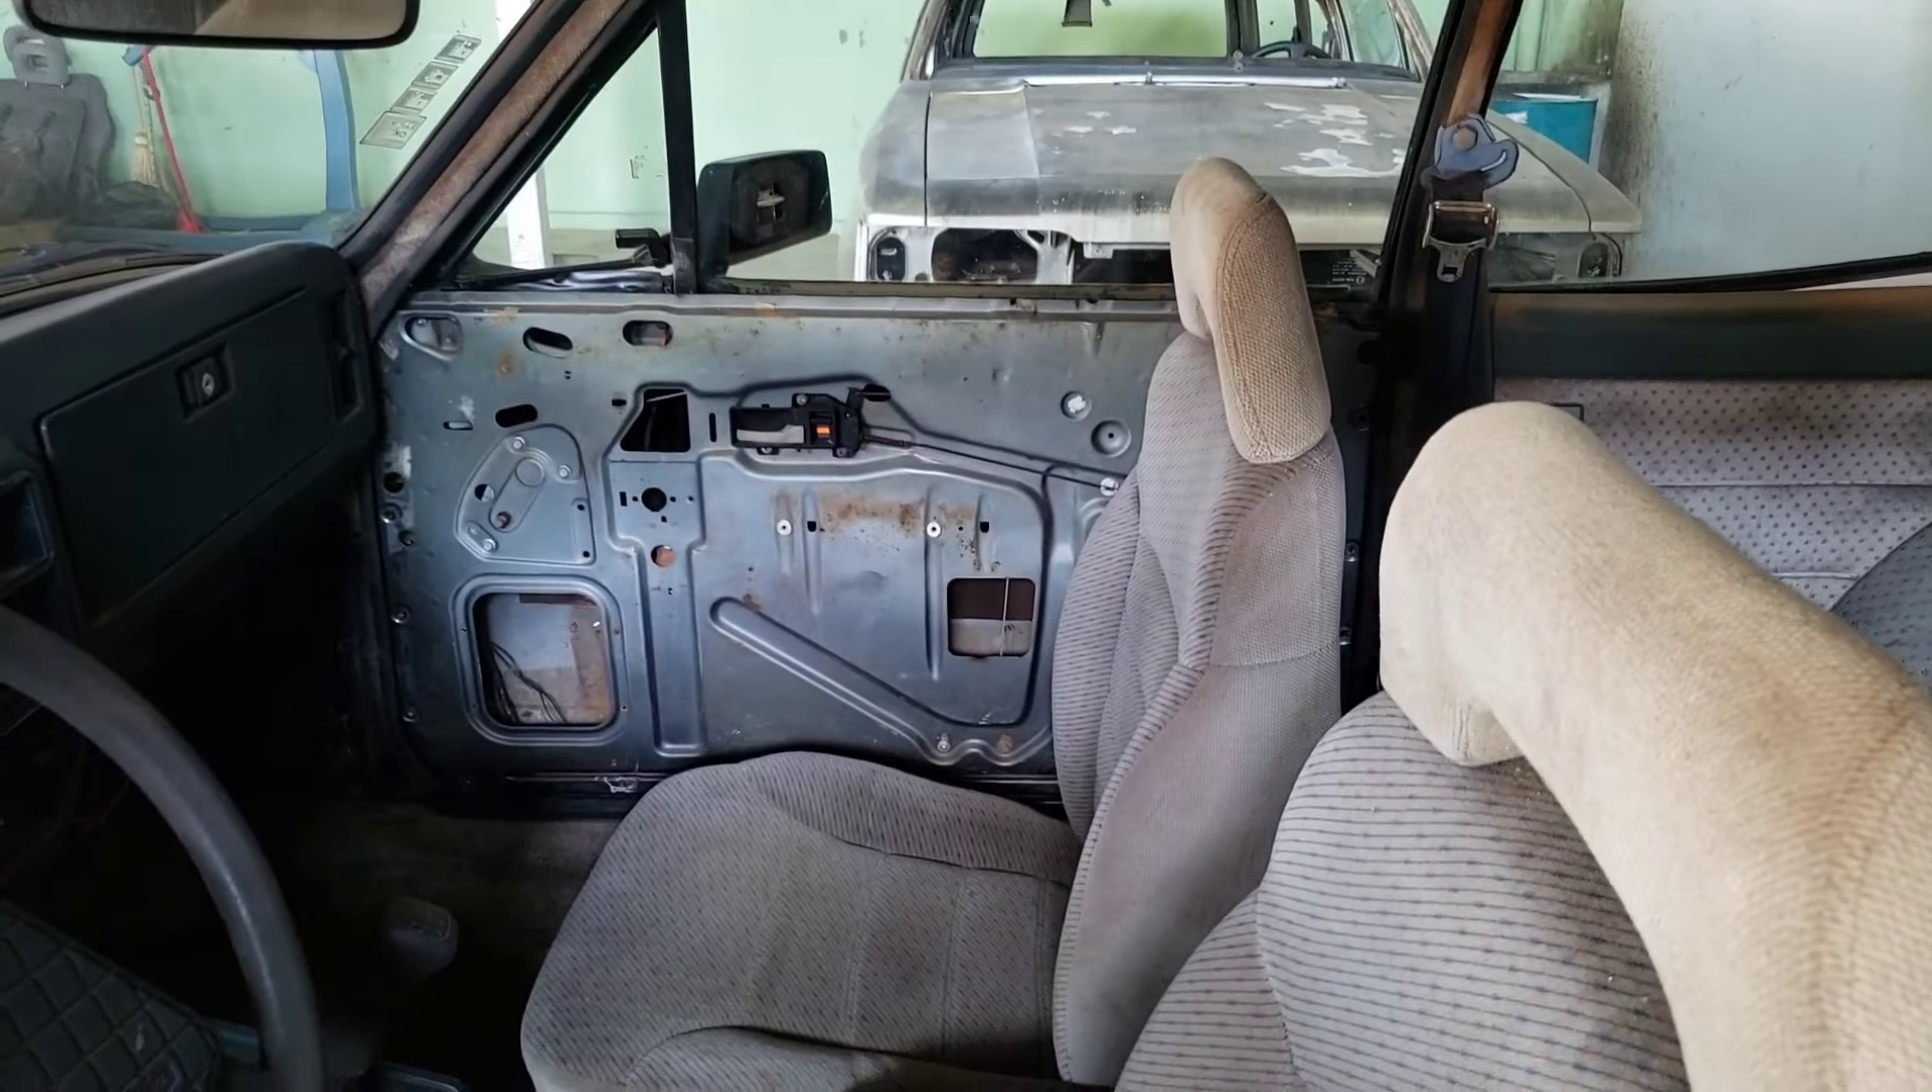A parte interna Já tá toda Montada Já Falta só Os papelões De porta.